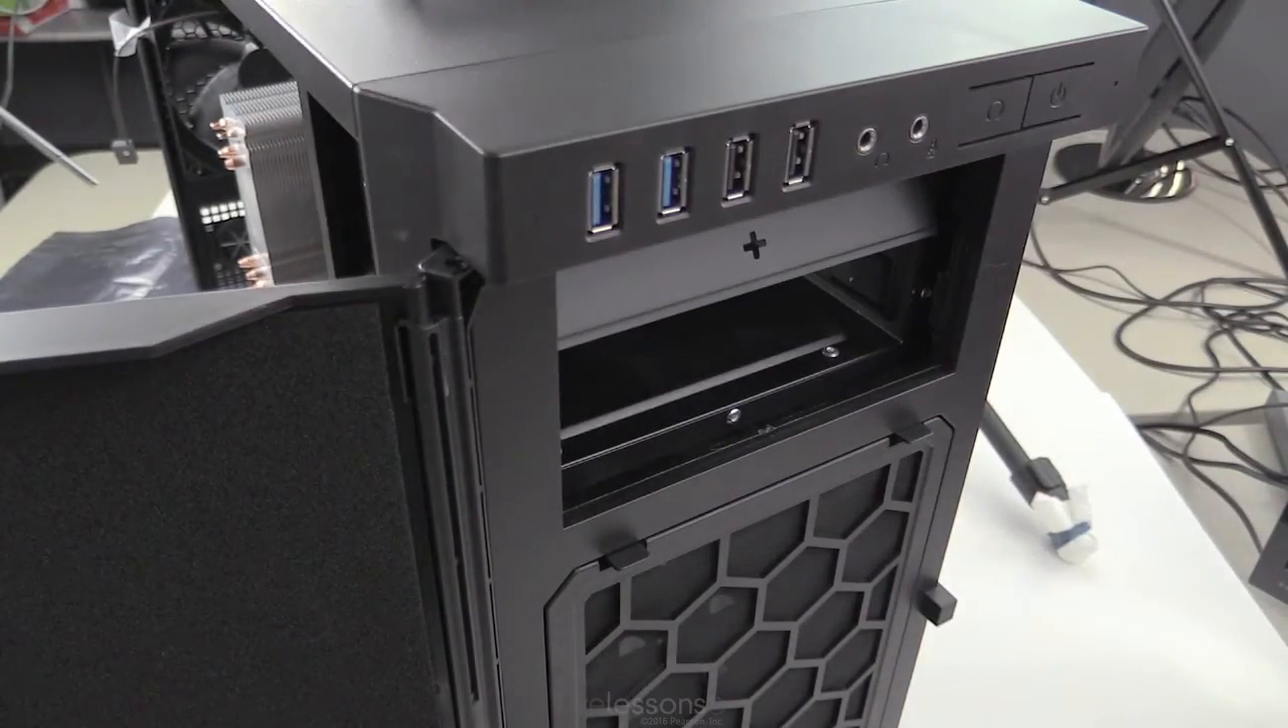Now I've already opened up one of the bays.